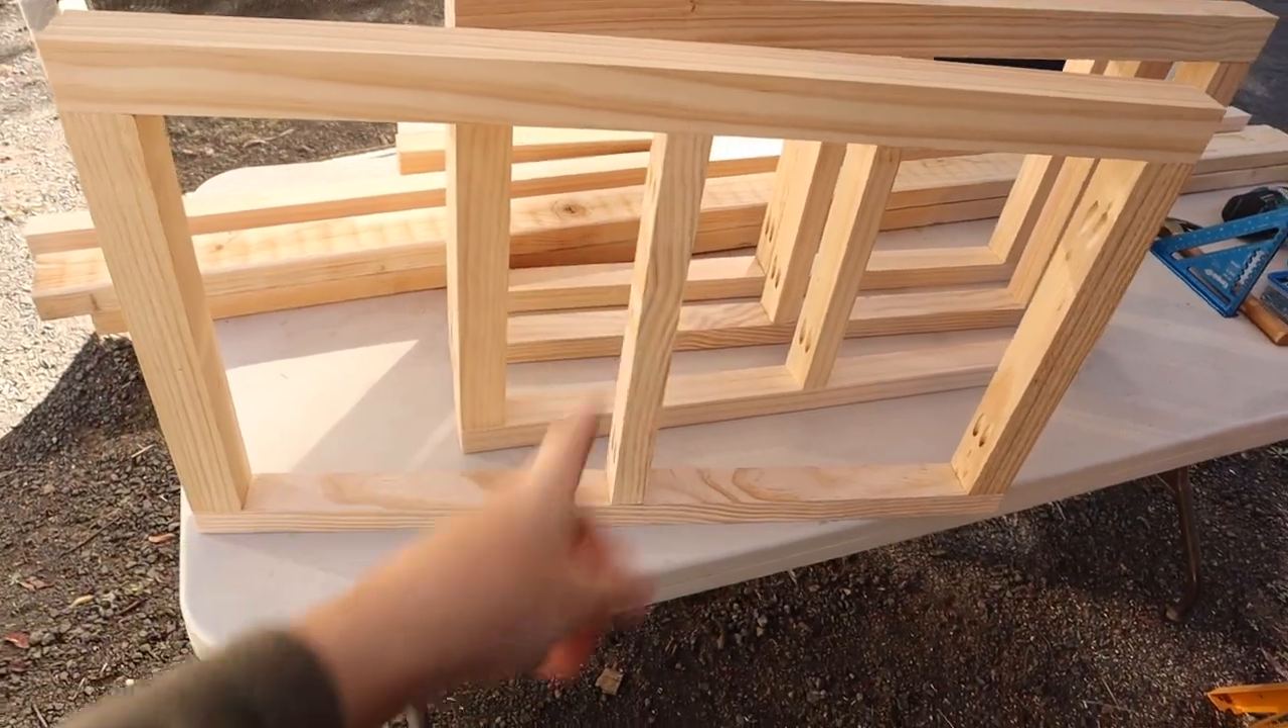As you can see I ended up putting another piece in the middle just to give it a little bit extra bracing and support.